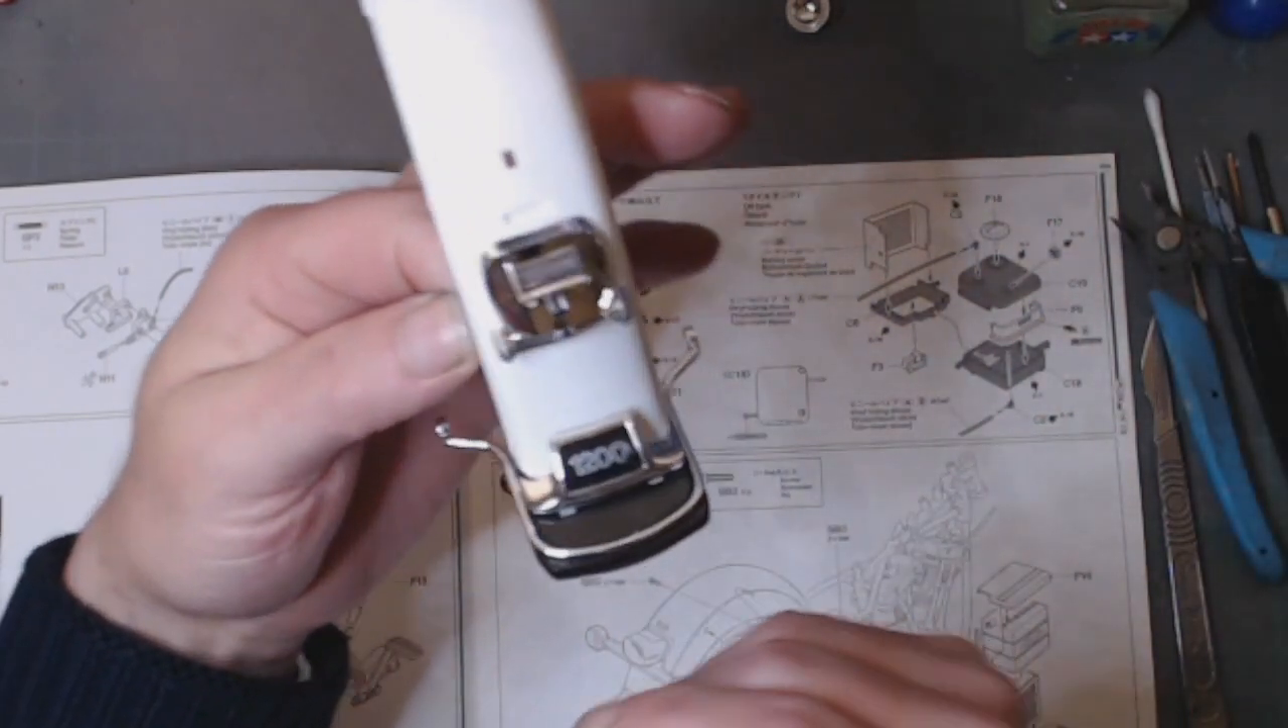And I've assembled the rear bumper section, which attaches down in this area down here on the back.